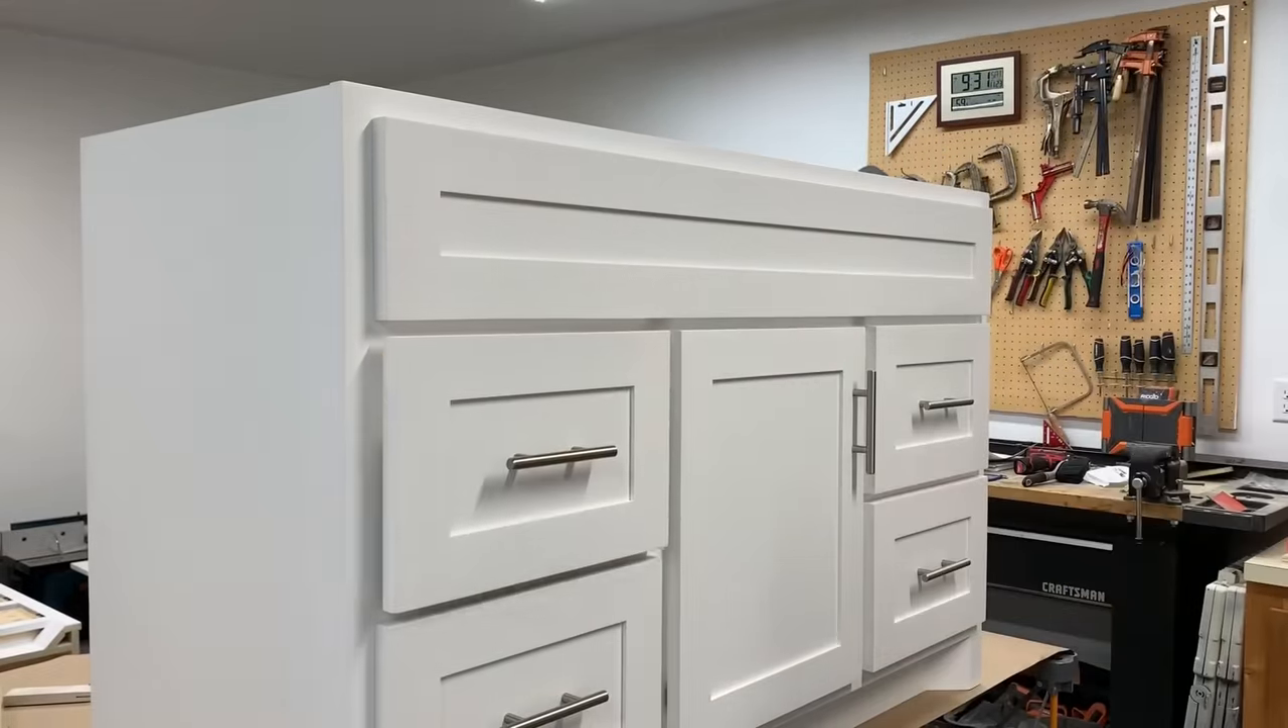Finished drilling all the way through the drawer box and installed the drawer pulls and these things were finished.